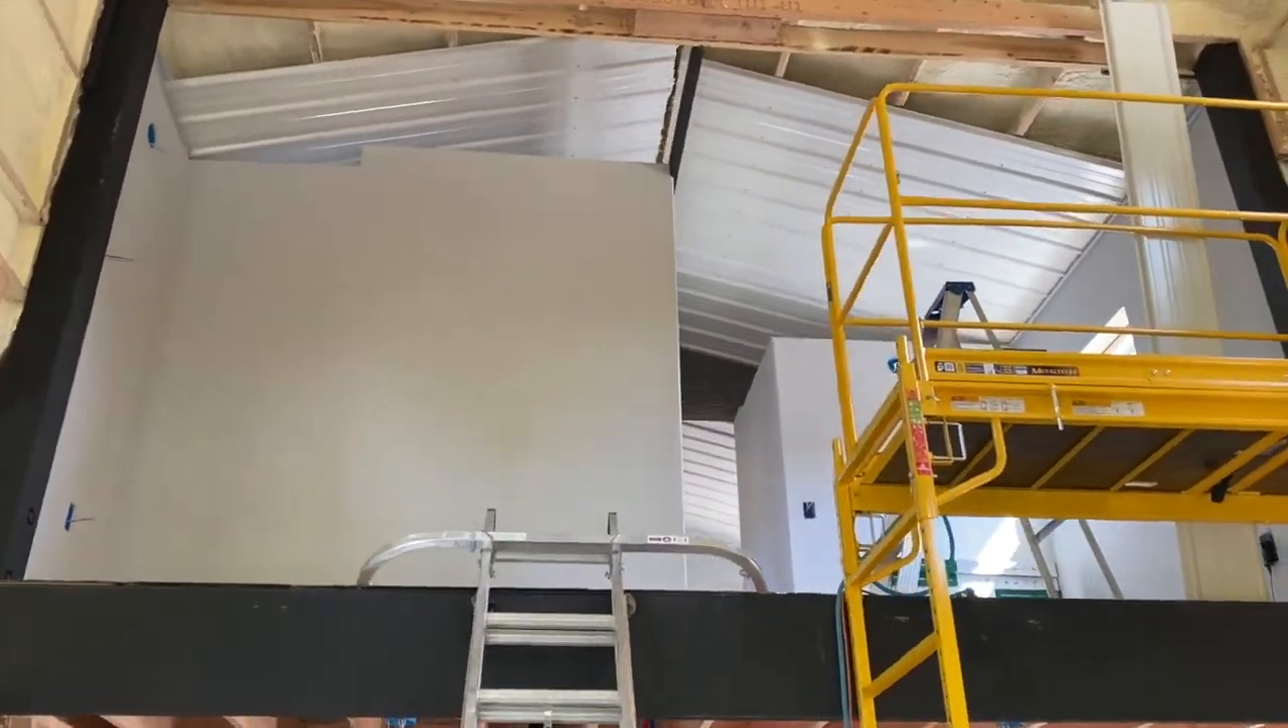We got the steel on the ceiling and down here in the utility room.